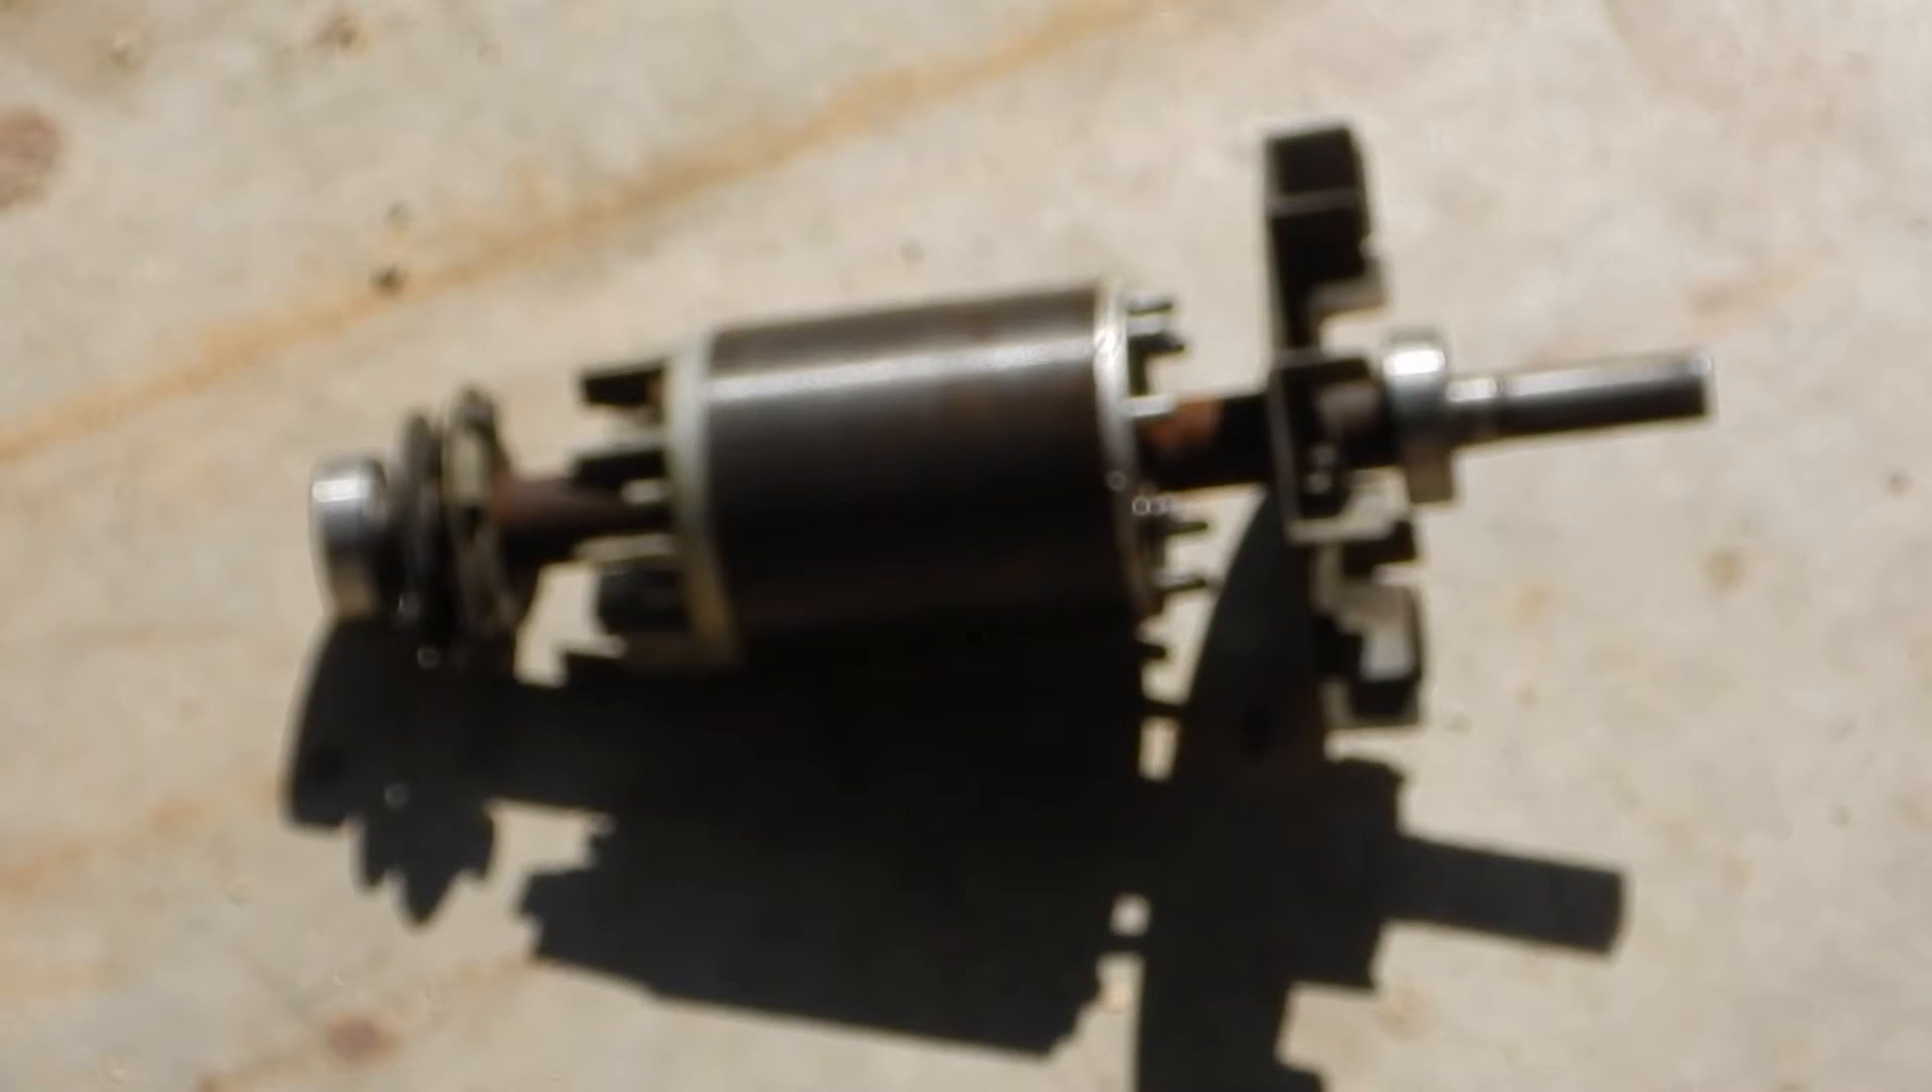There's the armature with the bearings on it.